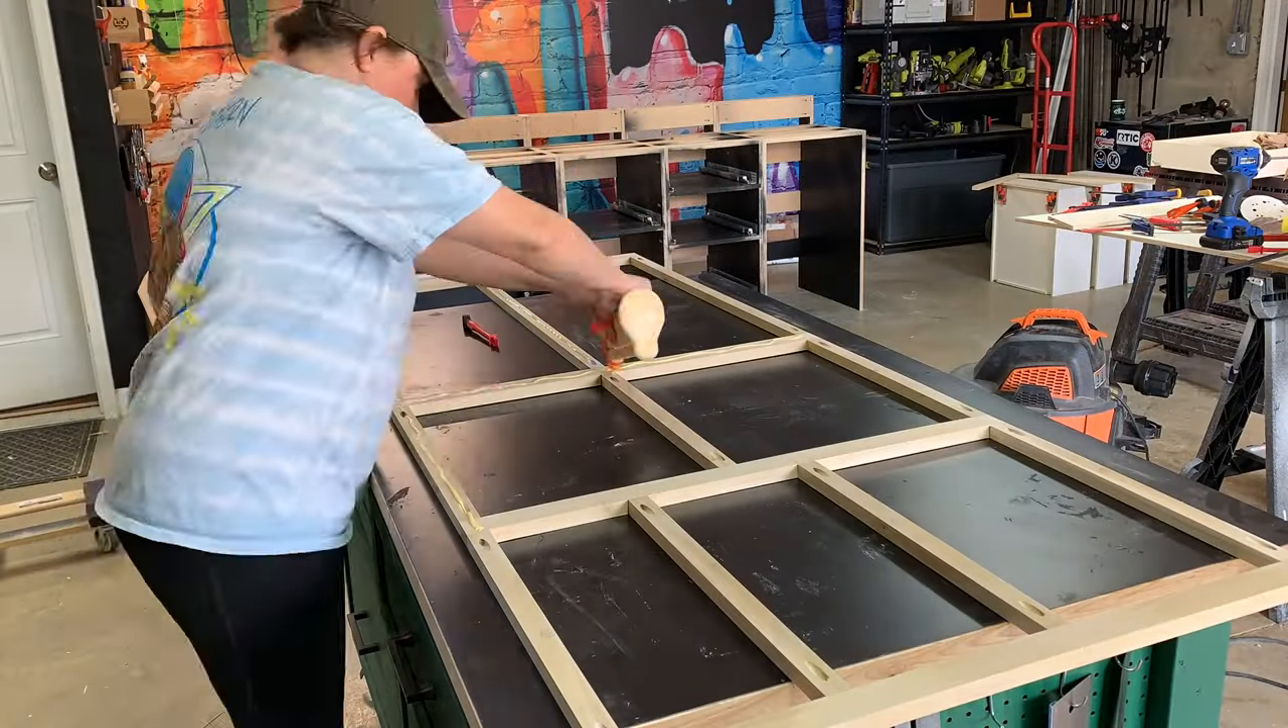Next I built a face frame for my cabinets out of some 1x2 poplar boards.